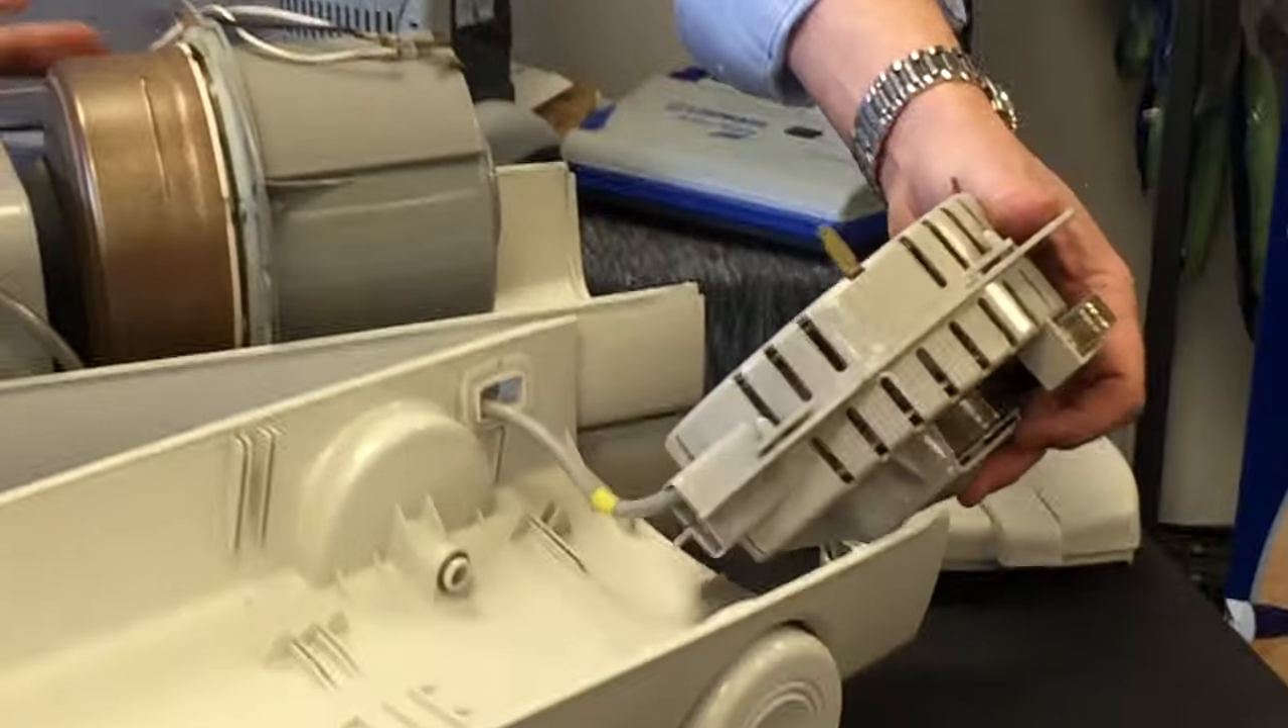The cord reel is separated so you know if you were just replacing the cord reel that's all the further you would need to go.